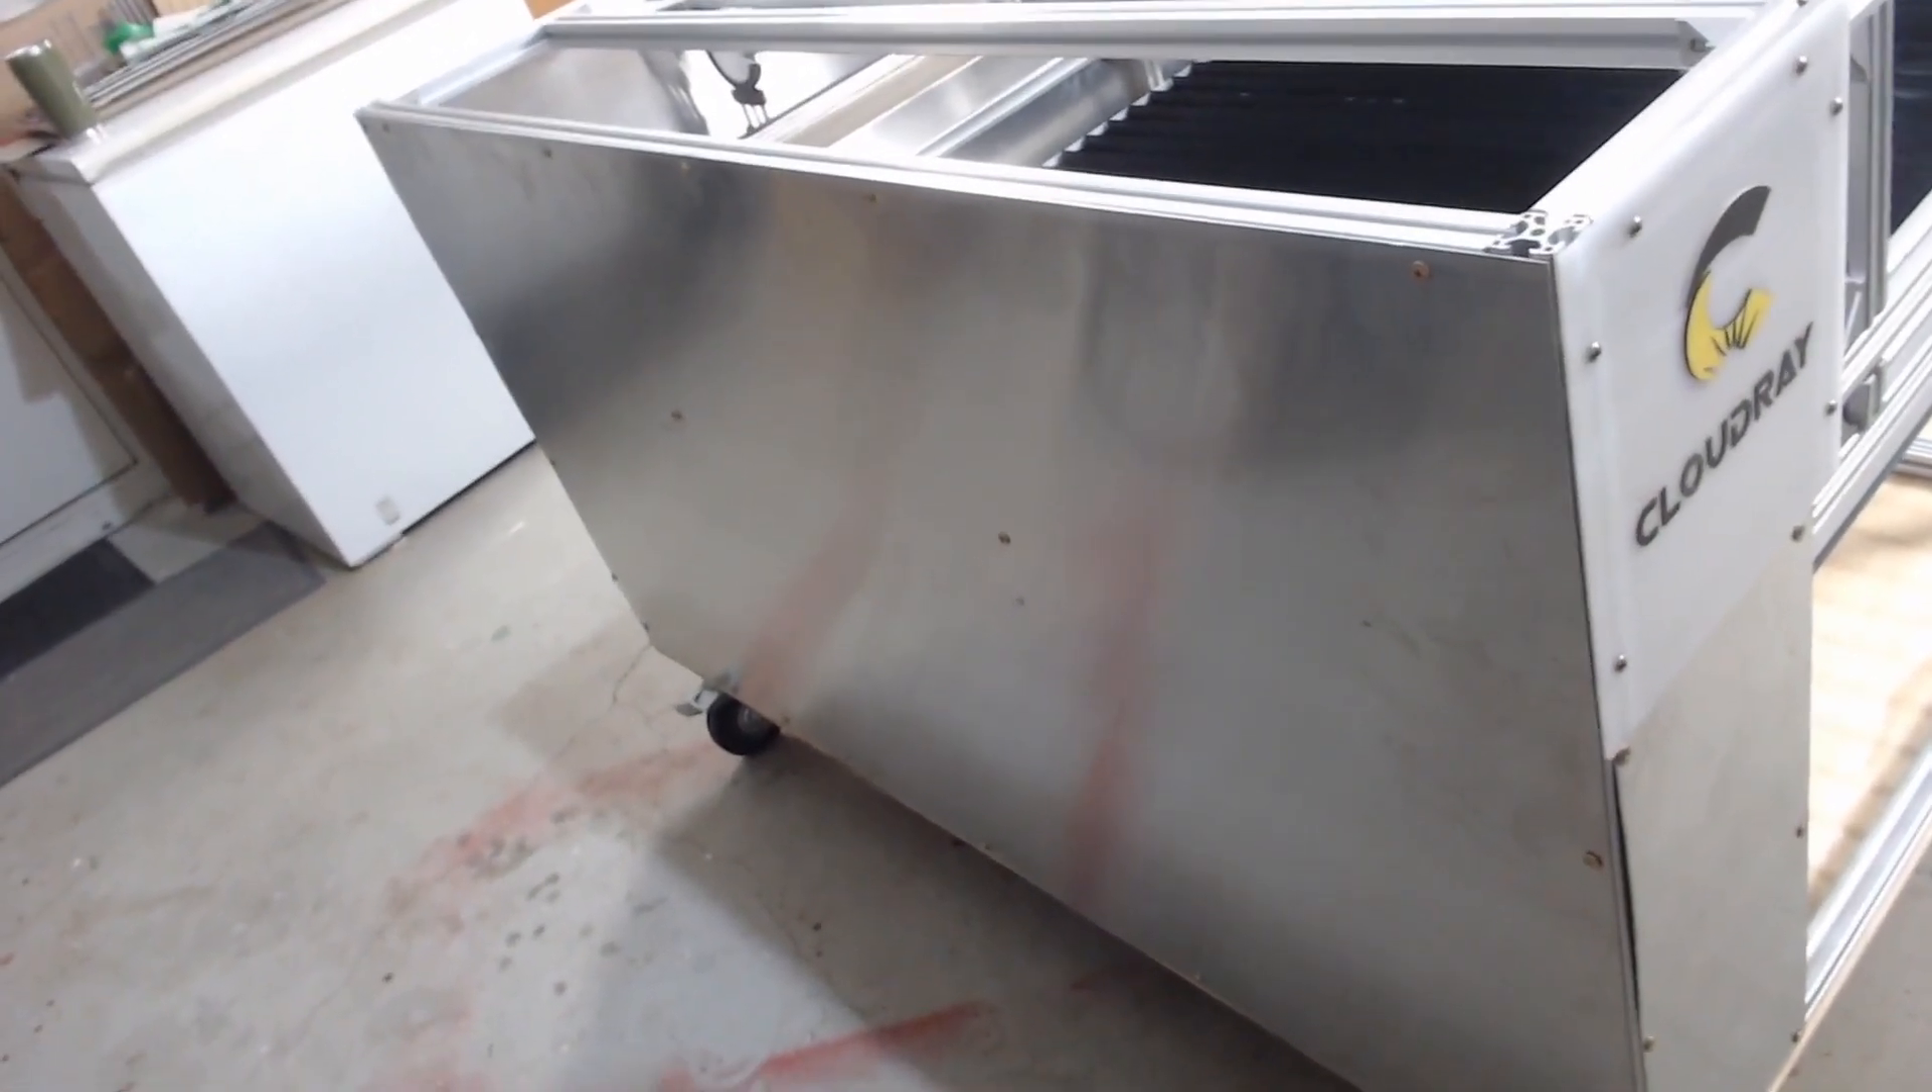I've also started to enclose the machine with the aluminium sheeting on this side of the machine I've just enclosed it with the aluminium sheeting because there's nothing in there that I need to access.